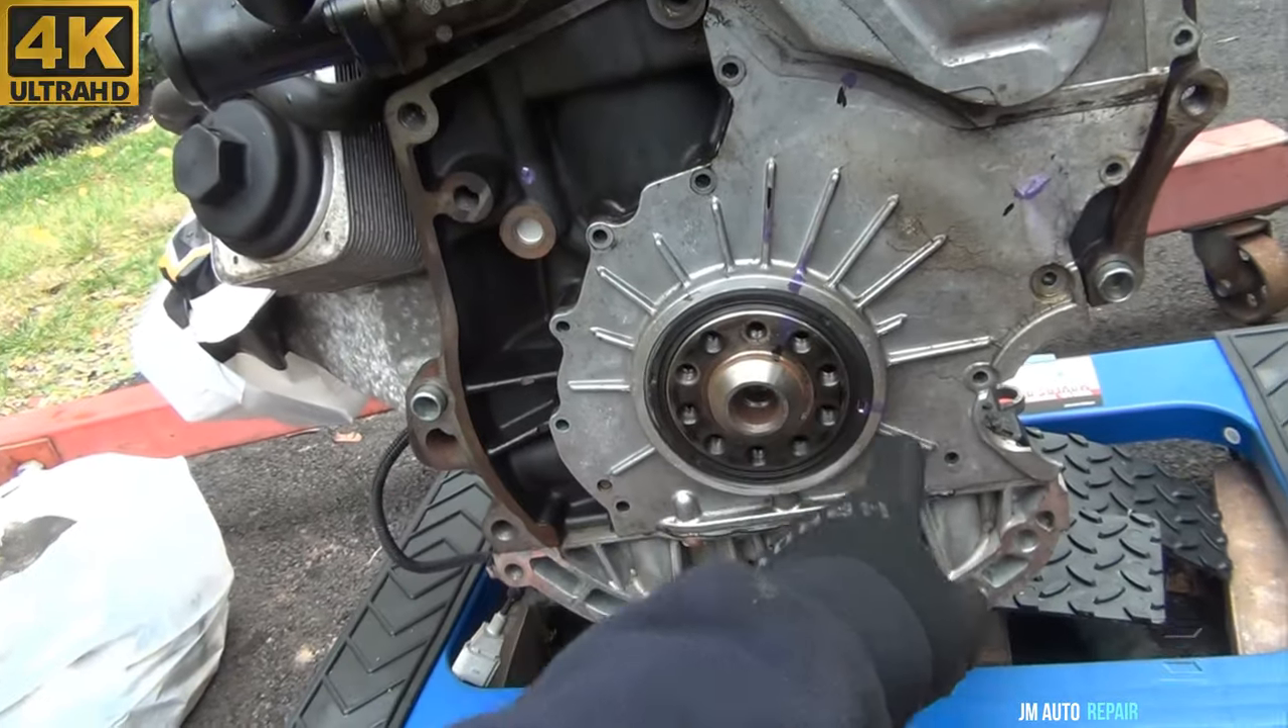I already took out the flex plate as you can see.